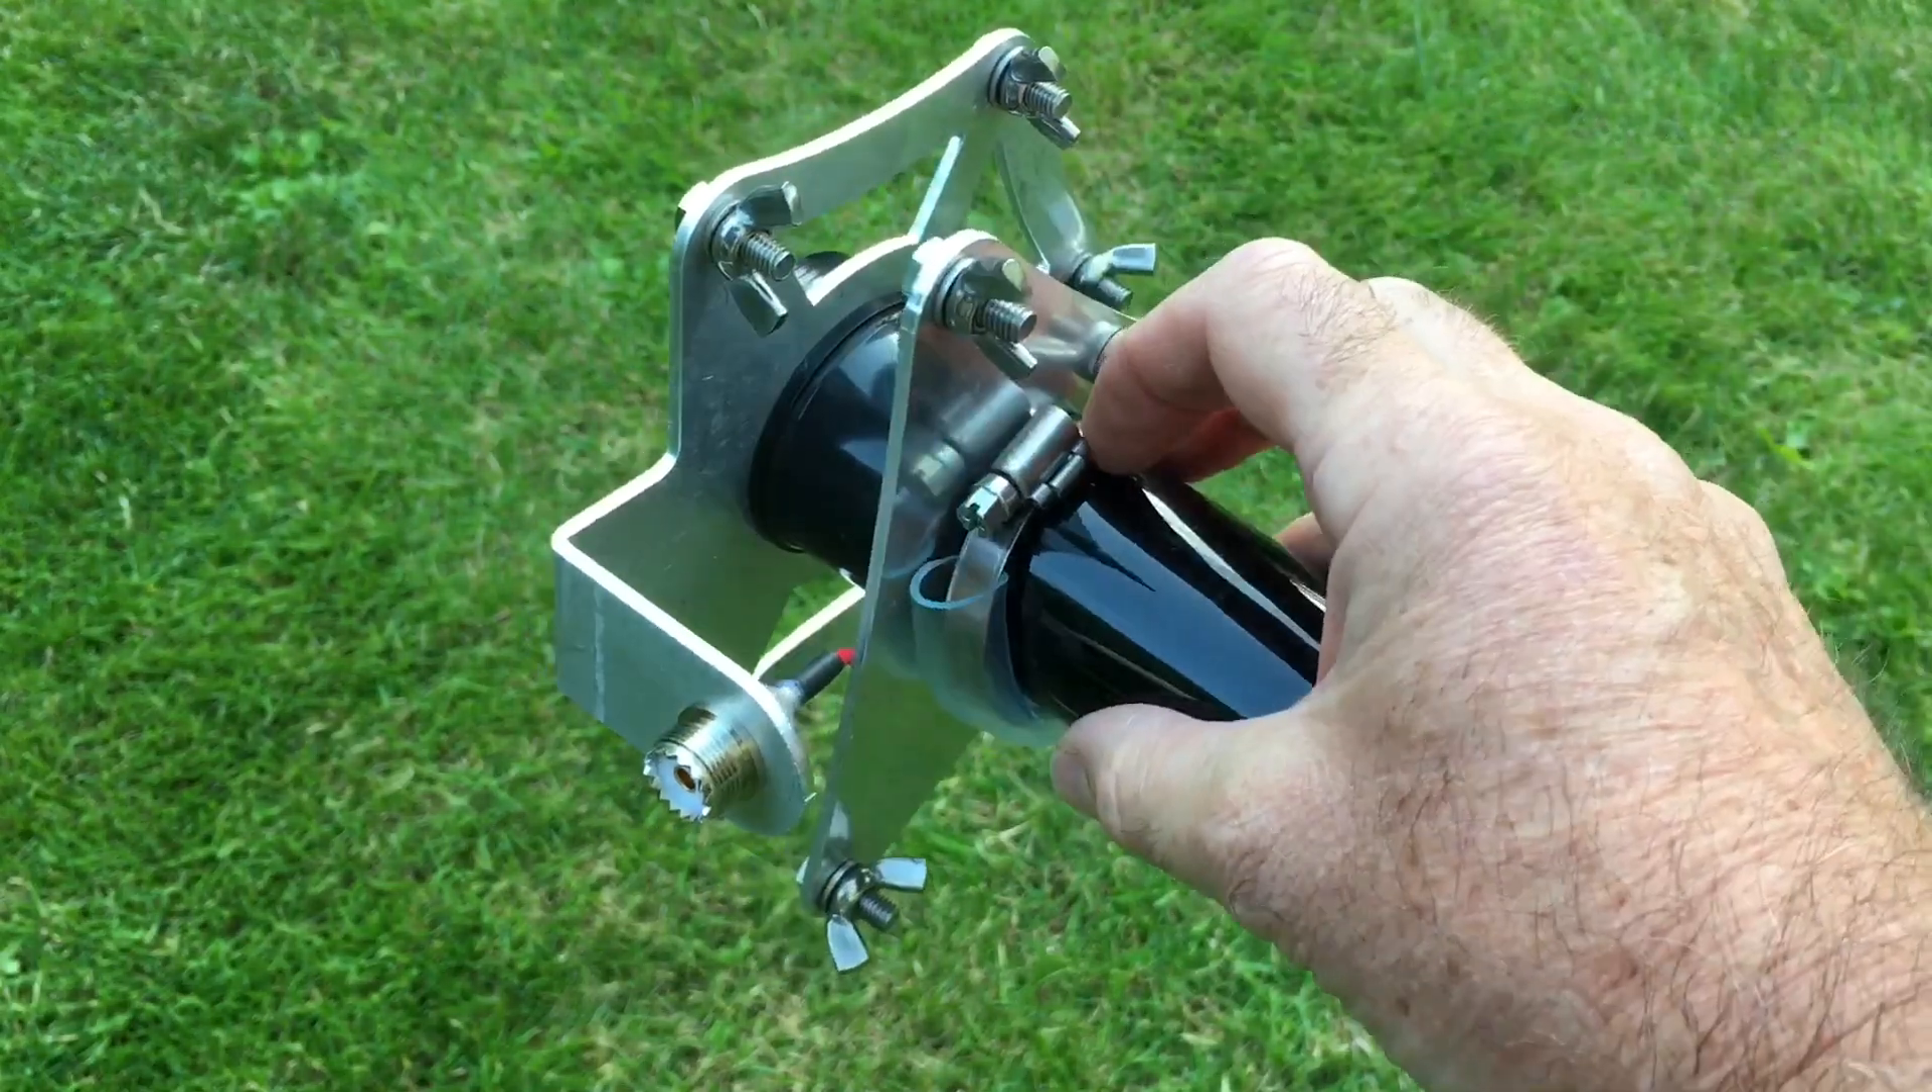There you go, base plate on.